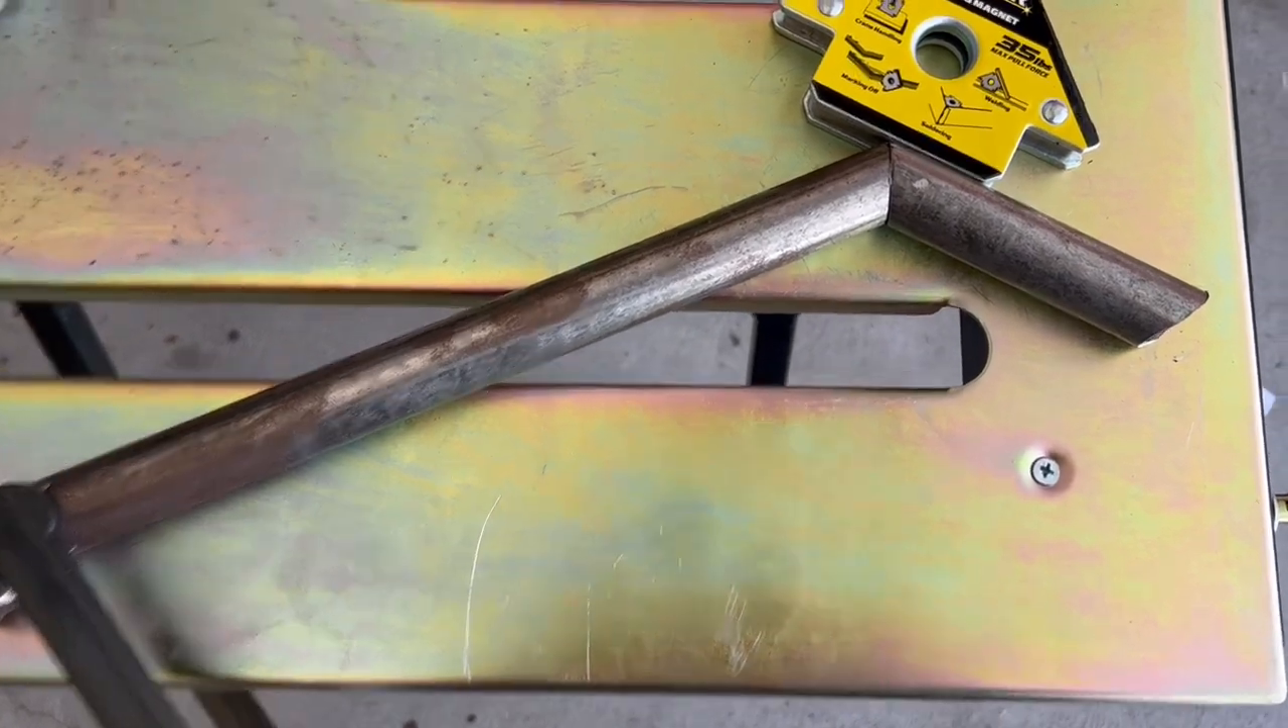Looks like we have good flush connection.